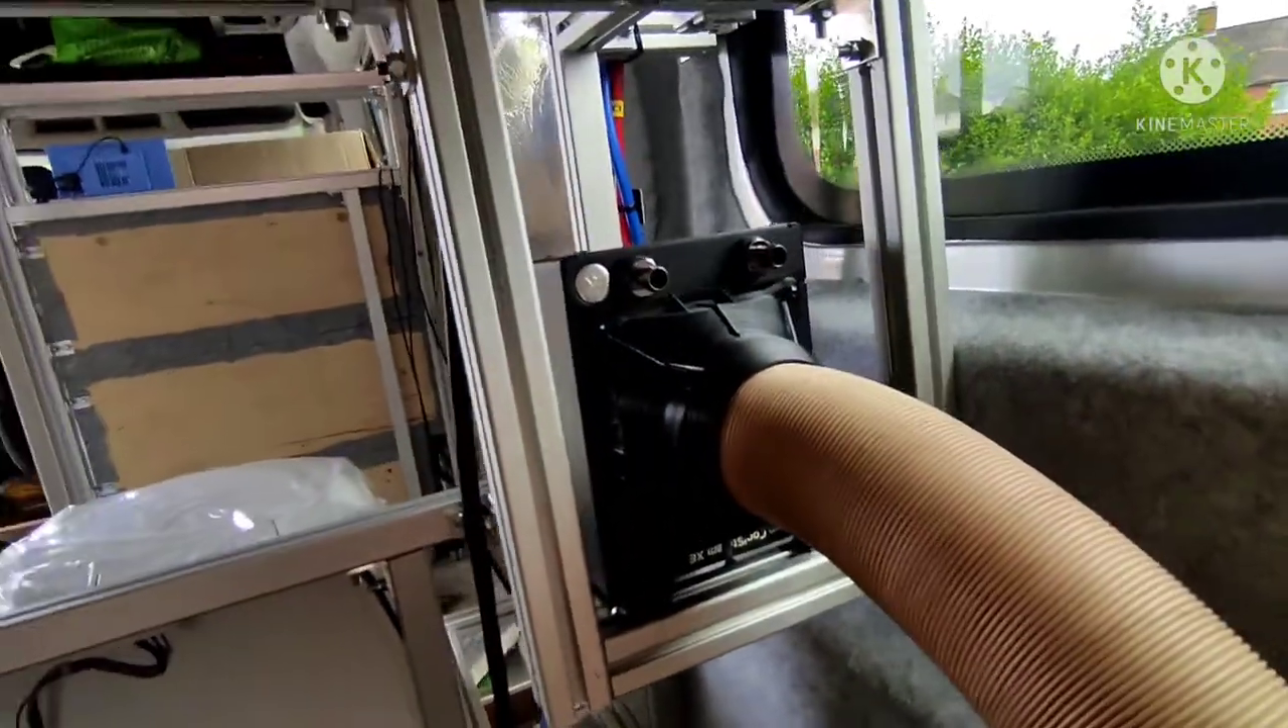So I've built a little frame up here, and bolted the heat exchanger to it, here you can see the pipe, and then I'm just trying to make a space for the water tank.